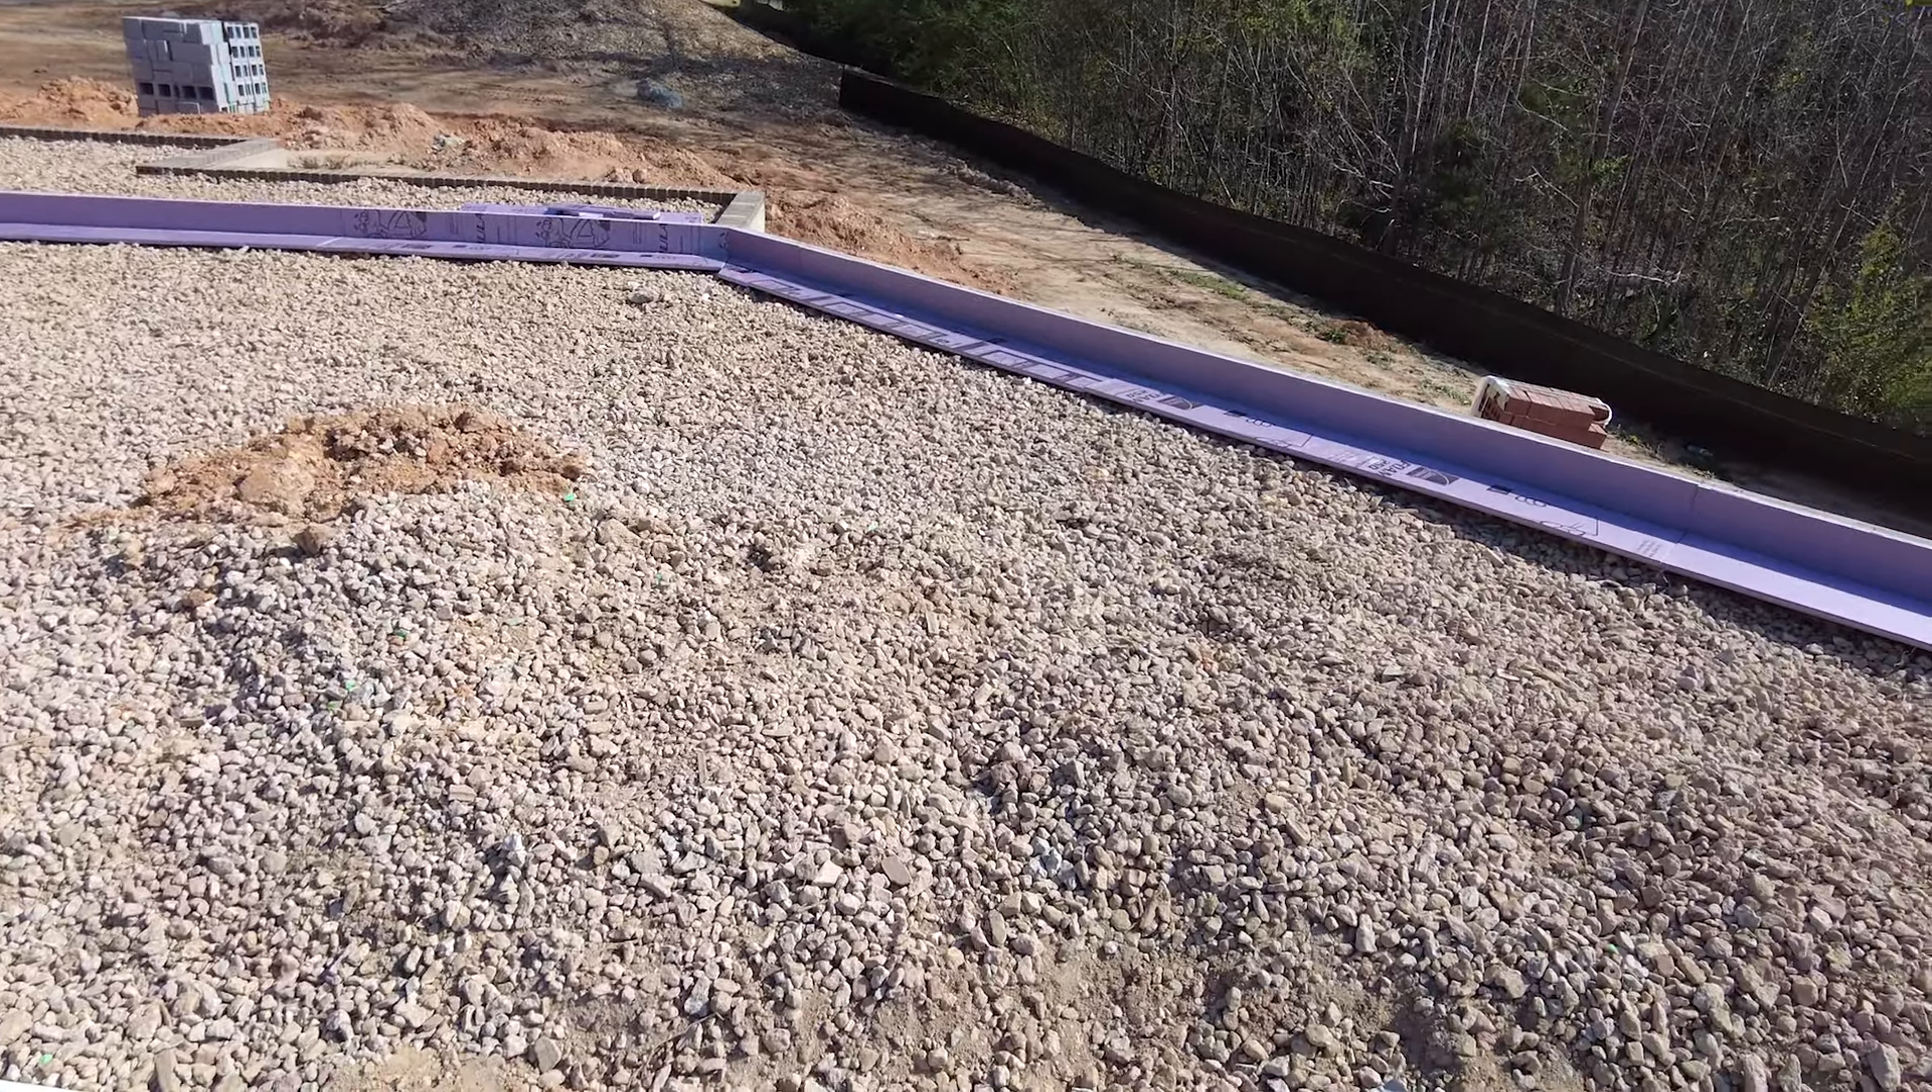As you can see behind me we have finished insulating the perimeter of this slab.